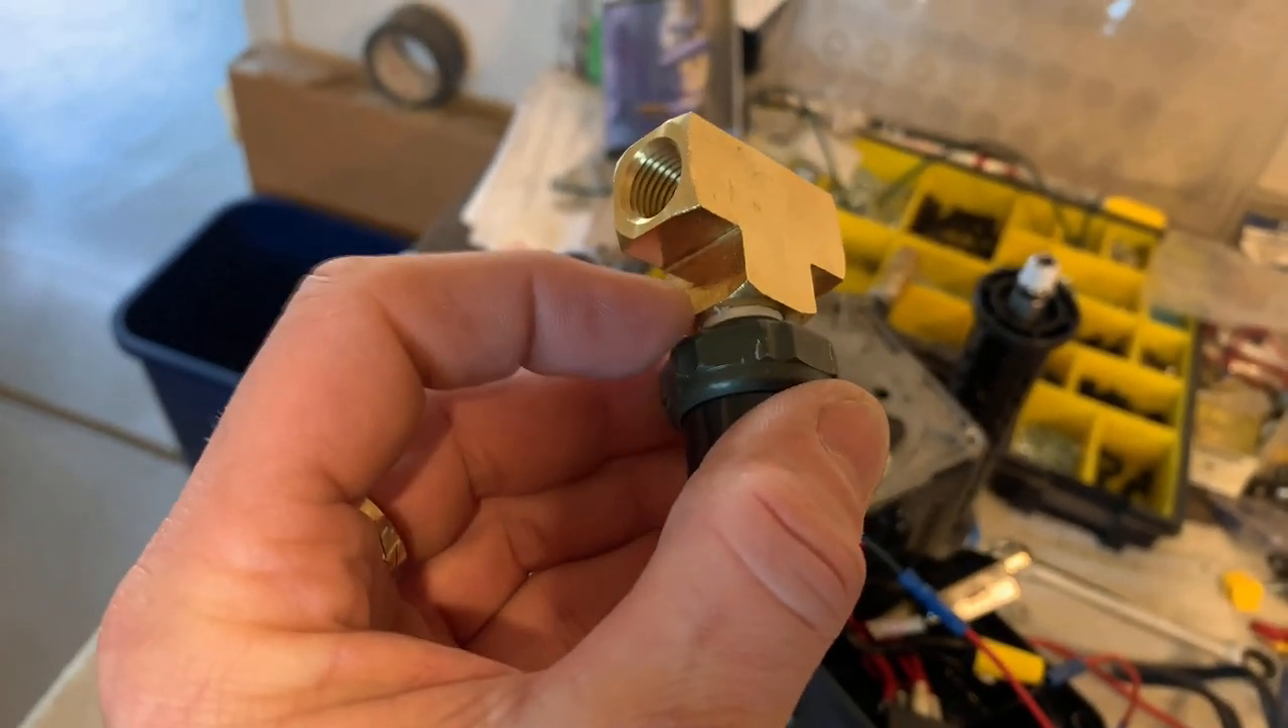So I've already got the pressure switch mounted in there with some Teflon tape and then I'm going to go ahead and thread this on here.